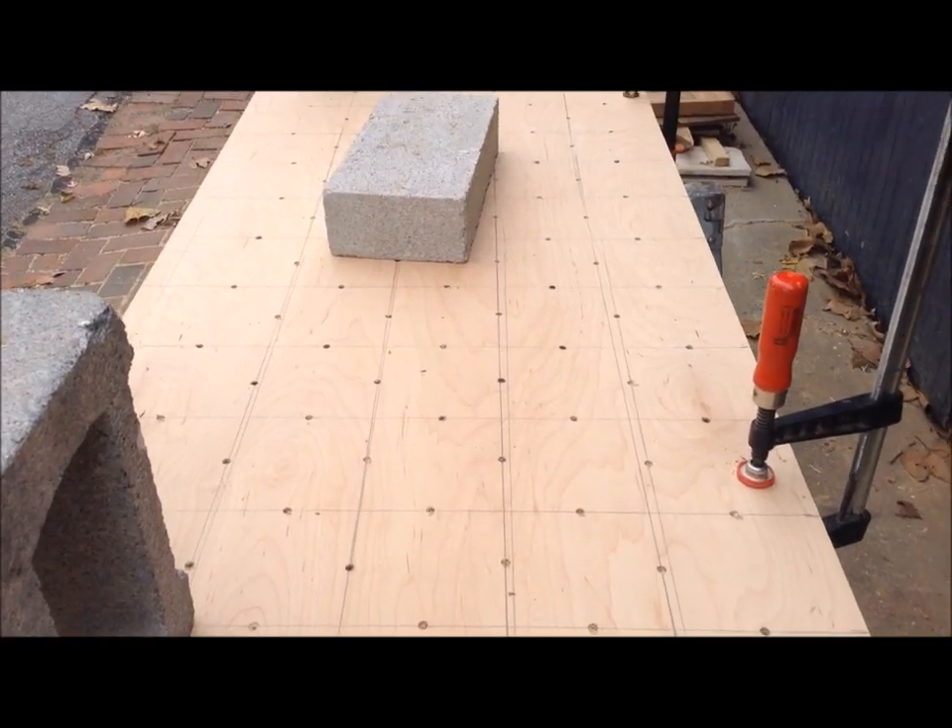You can see I ended up putting a screw on just about every single line of every box and that was probably a little bit excessive.